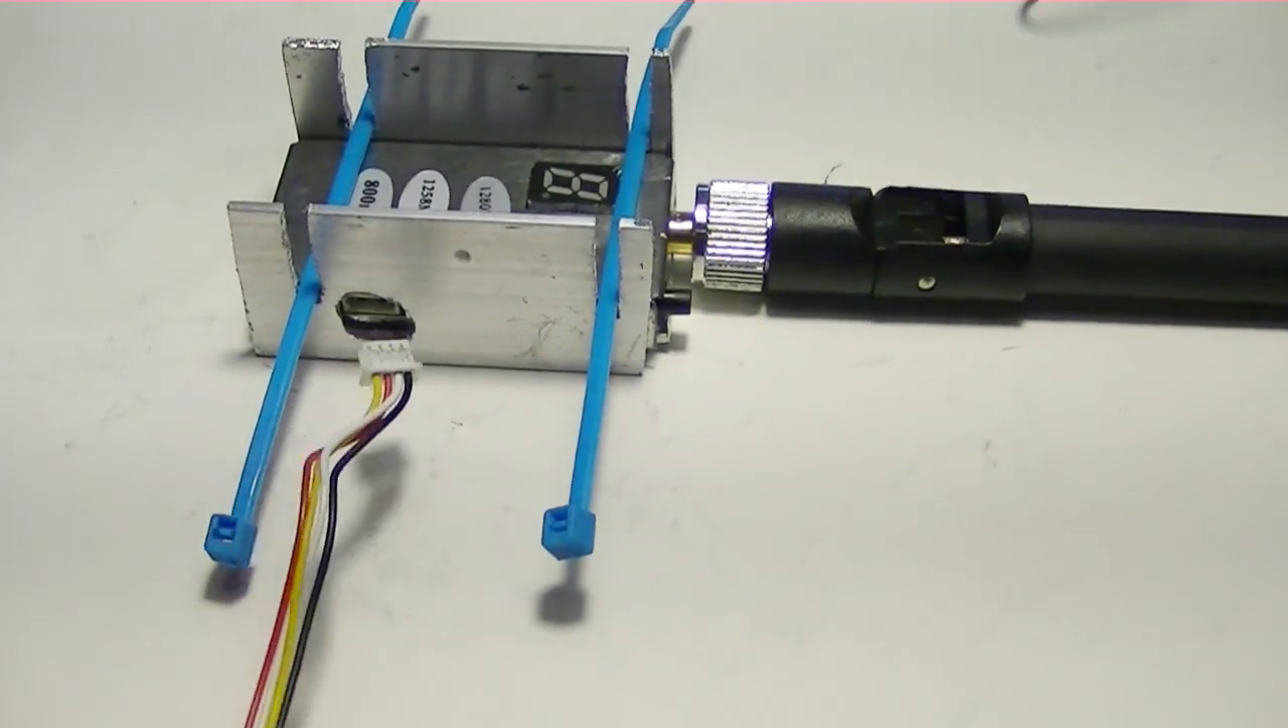So here's the finished product with the two pieces of aluminum angle iron and we got slots for the tie wraps to go through and a hole for the plug to go in to the video transmitter.